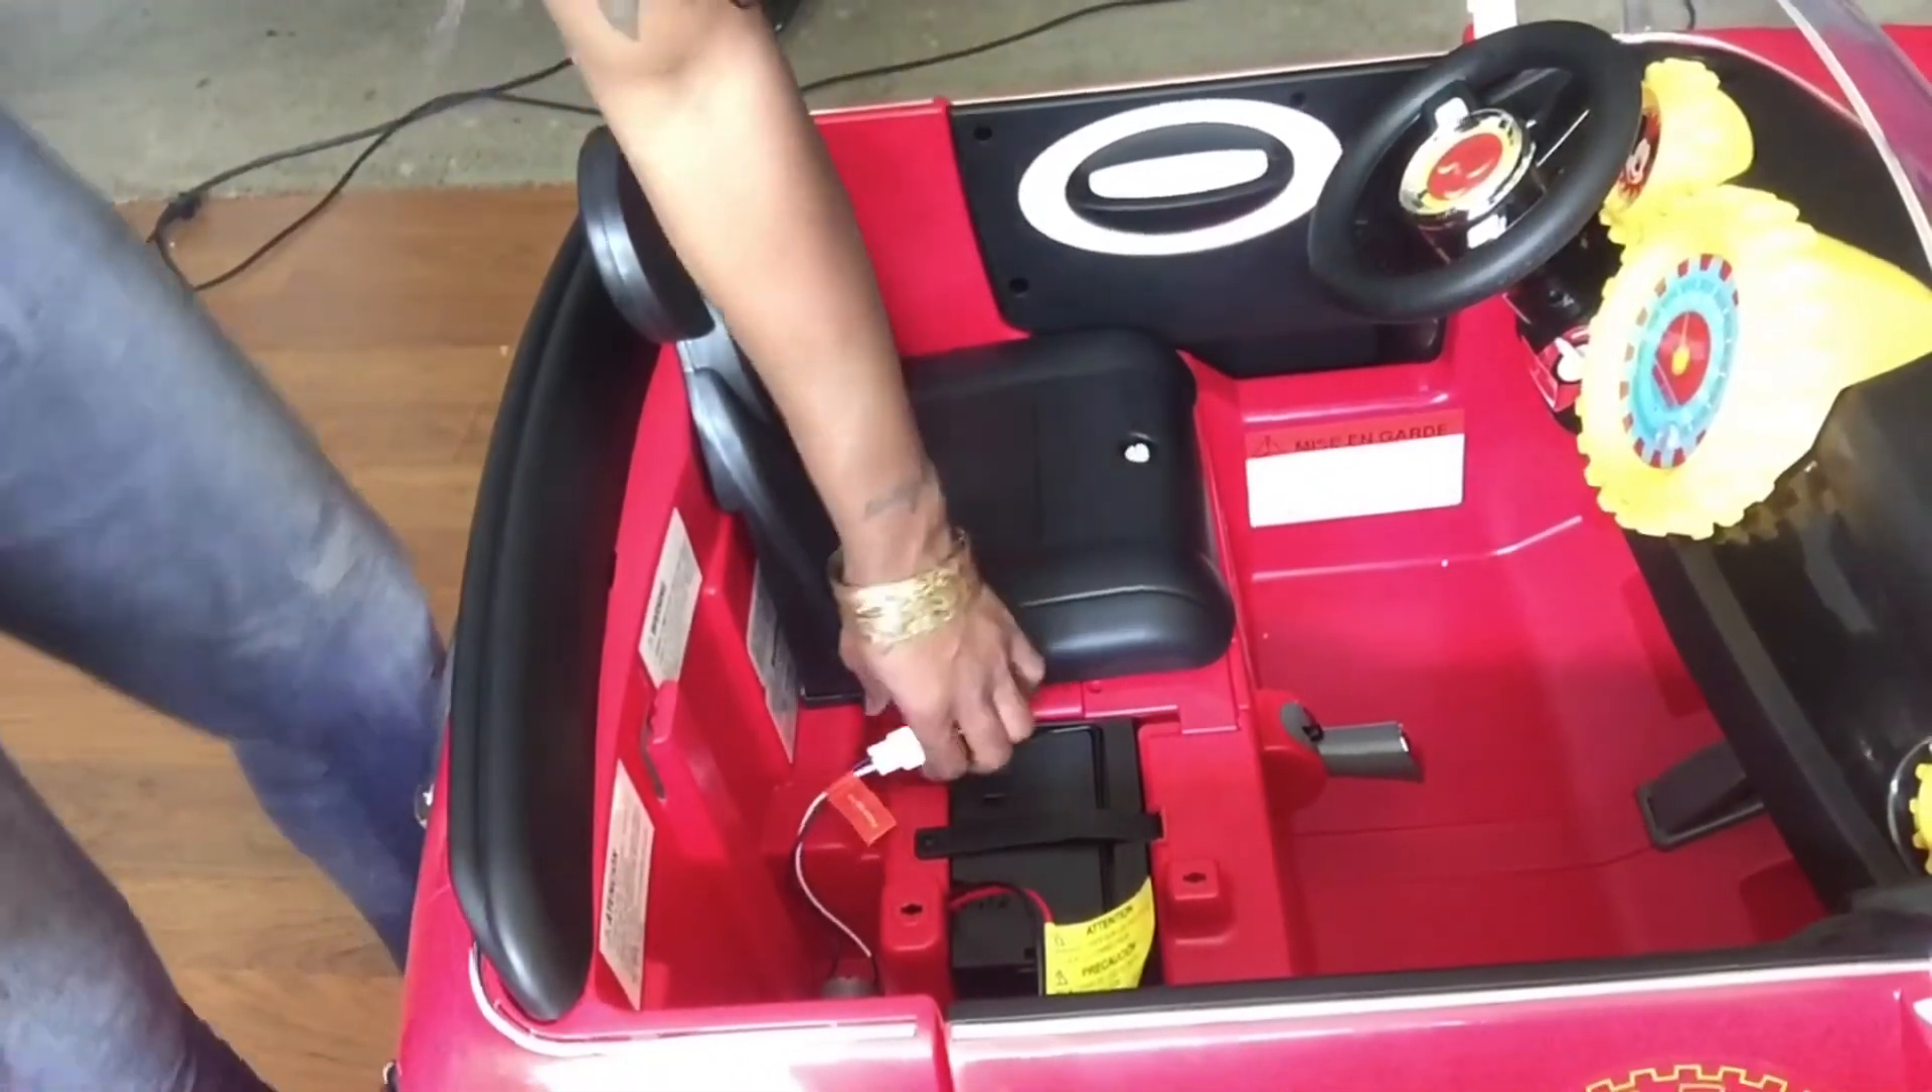I currently have one seat that I have placed in.